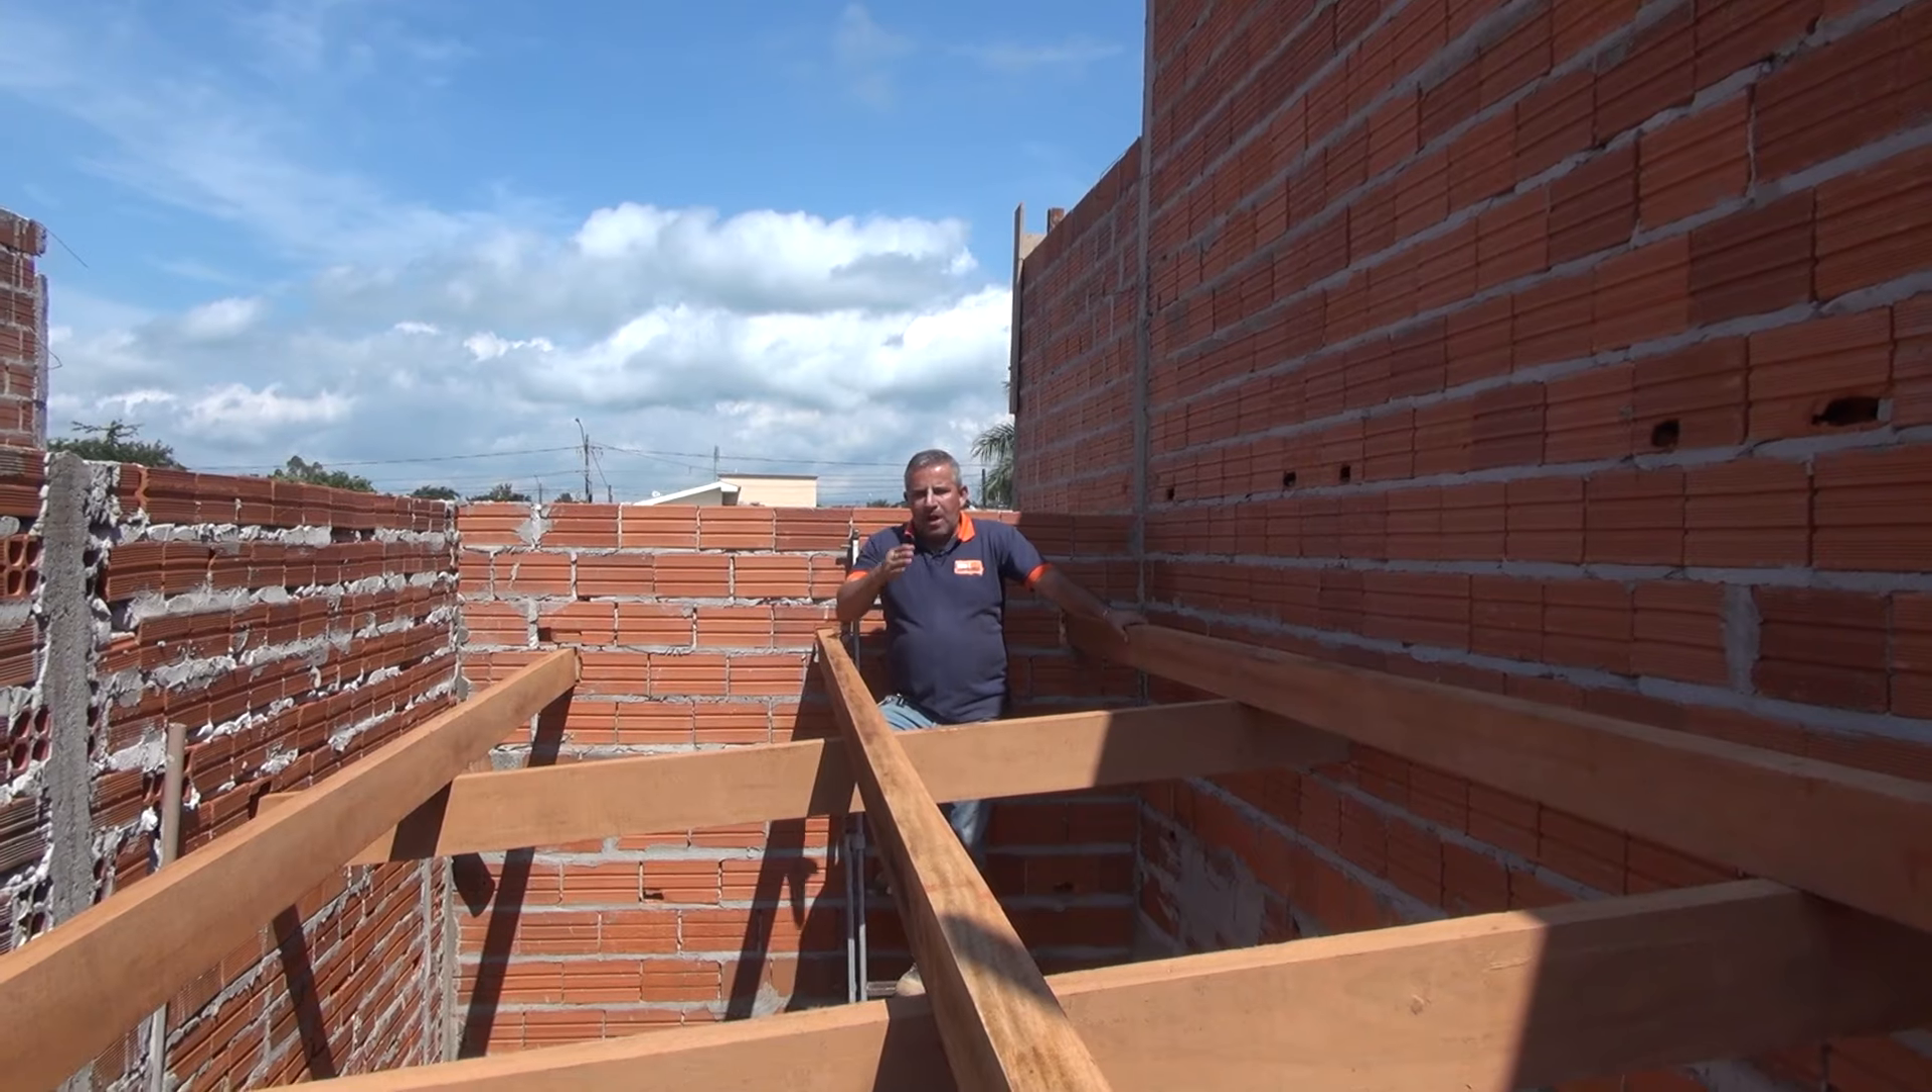Pronto pessoal, a estrutura já está no lugar.